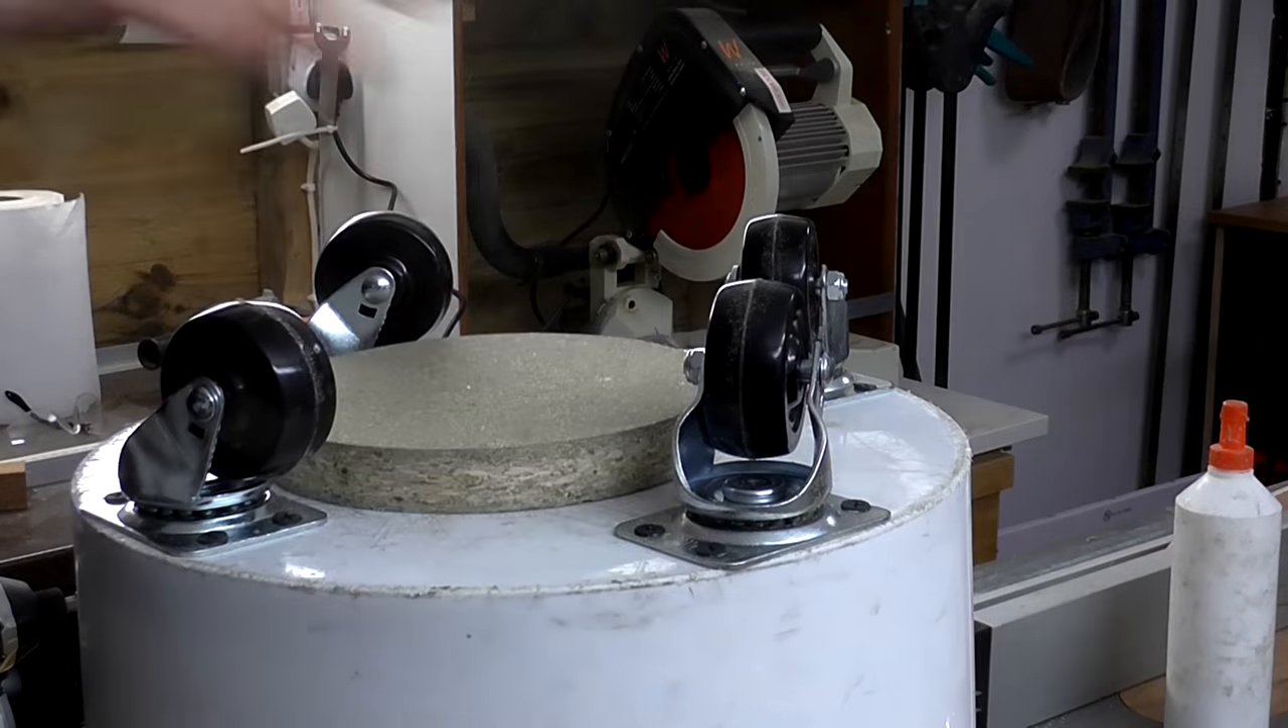I cut out another chipboard circle and mounted it to the bottom of the bucket to support the weight of the pole.